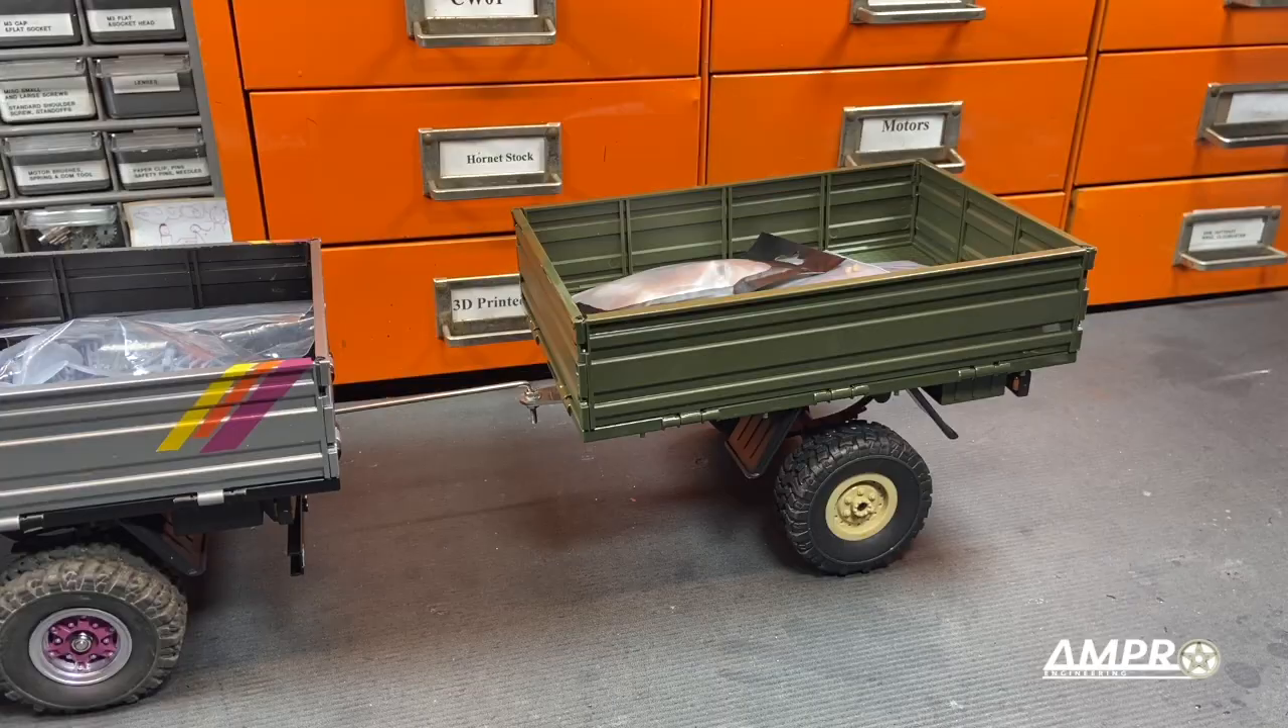There you go. All assembled. You can see I put some different wheels and tires on it.